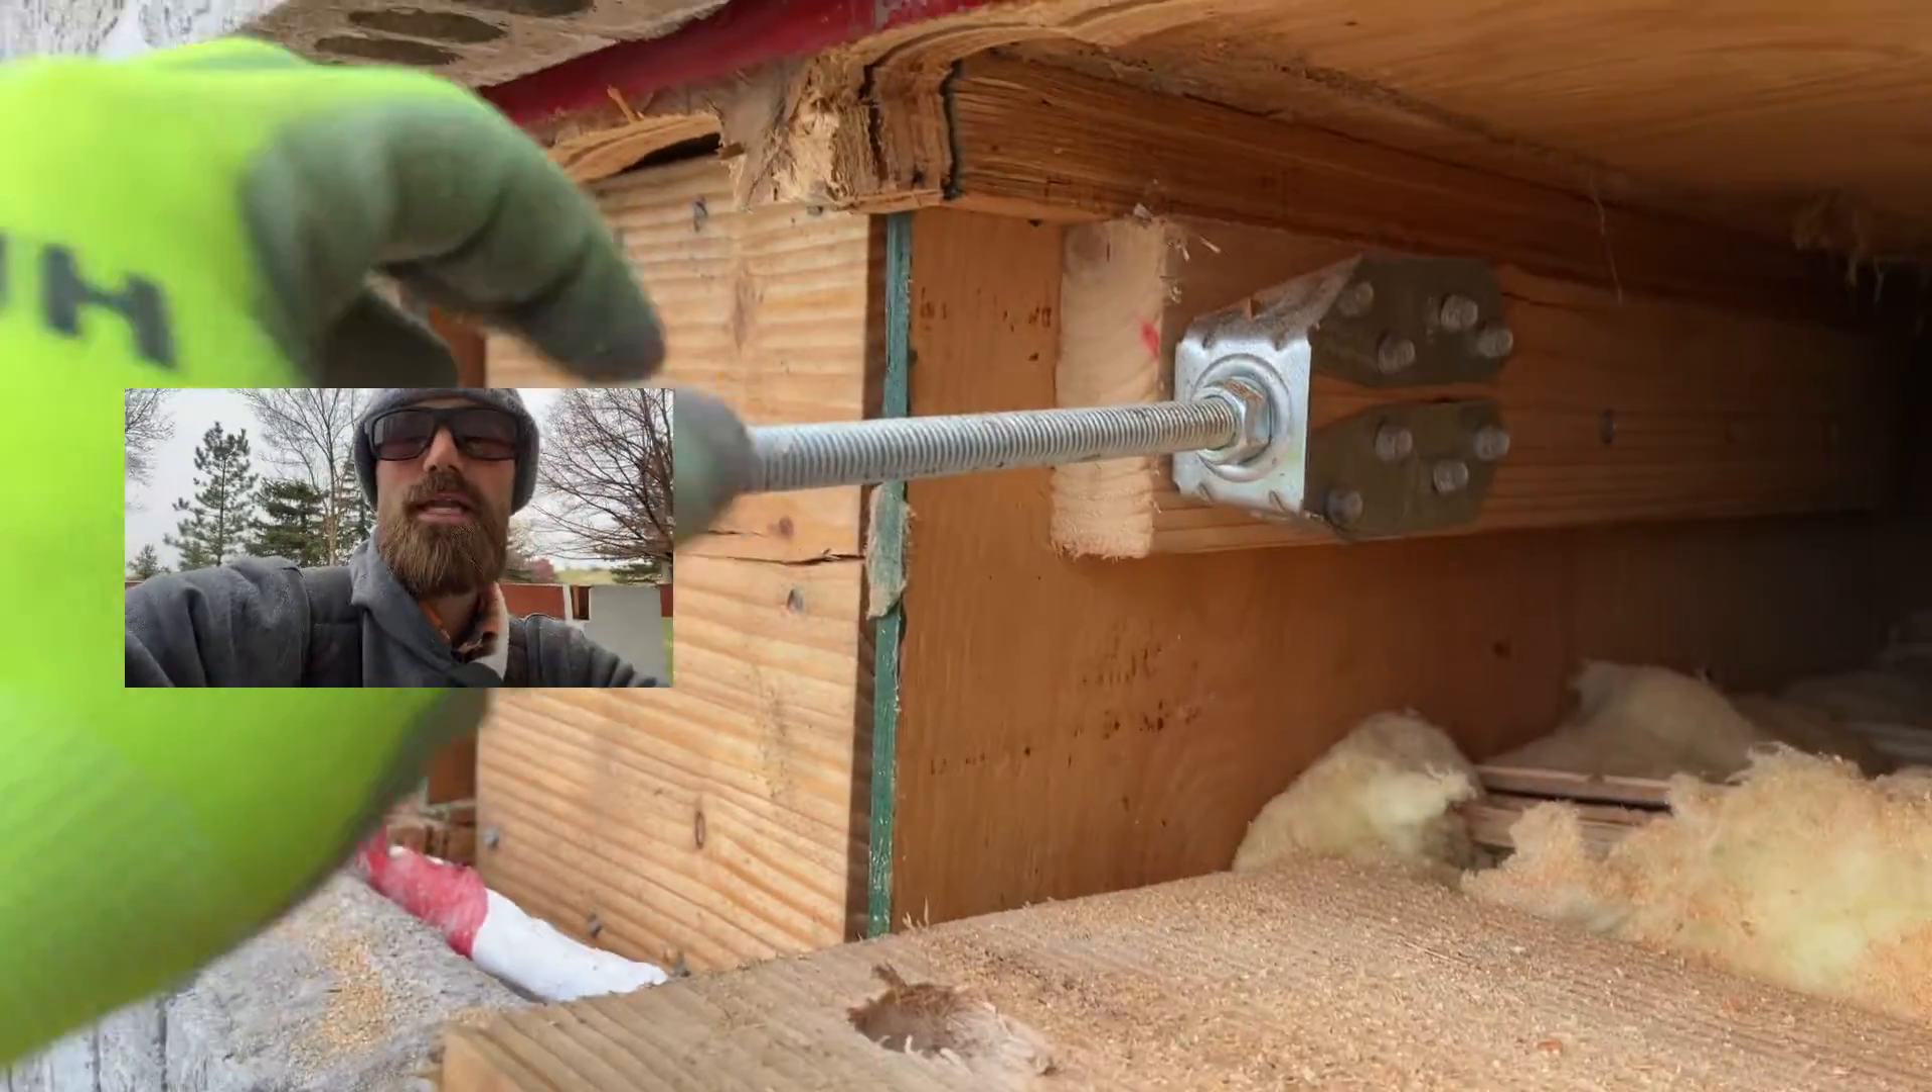We put in the simpson dtt 2z we got the nut and the thread all back in here.